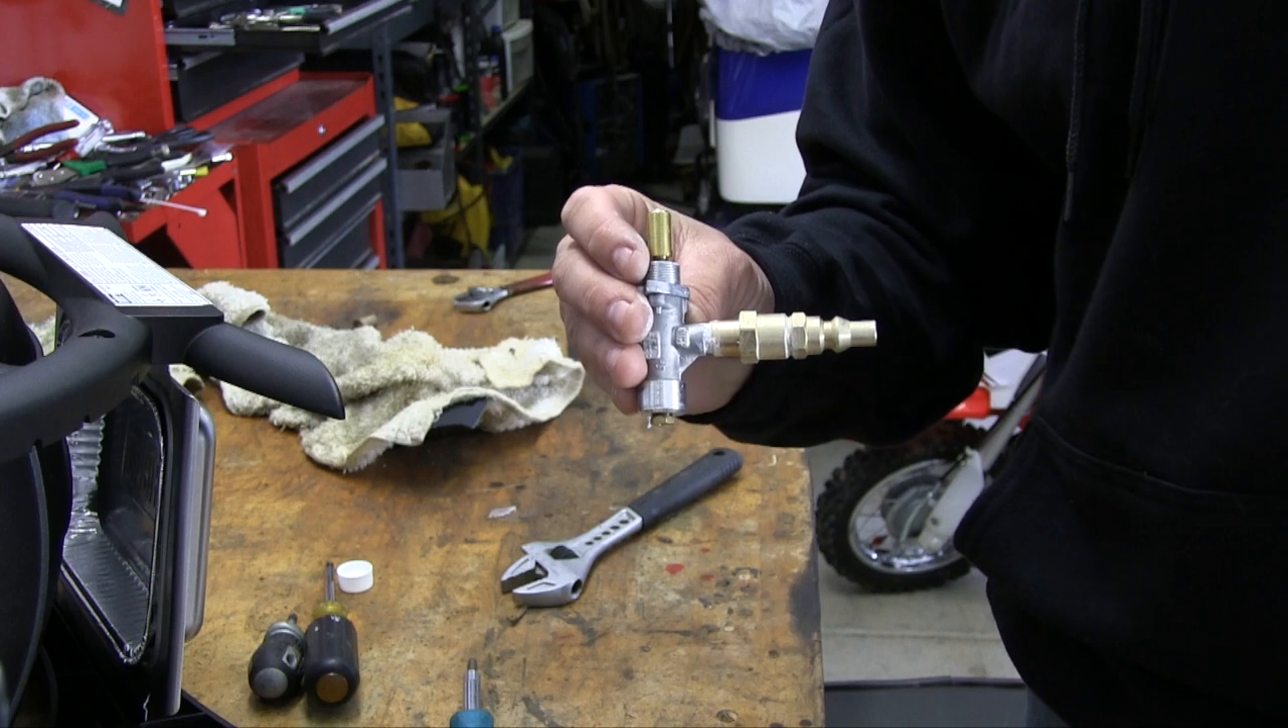We've got the valve all assembled now and we're going to go ahead install it back on the barbecue.